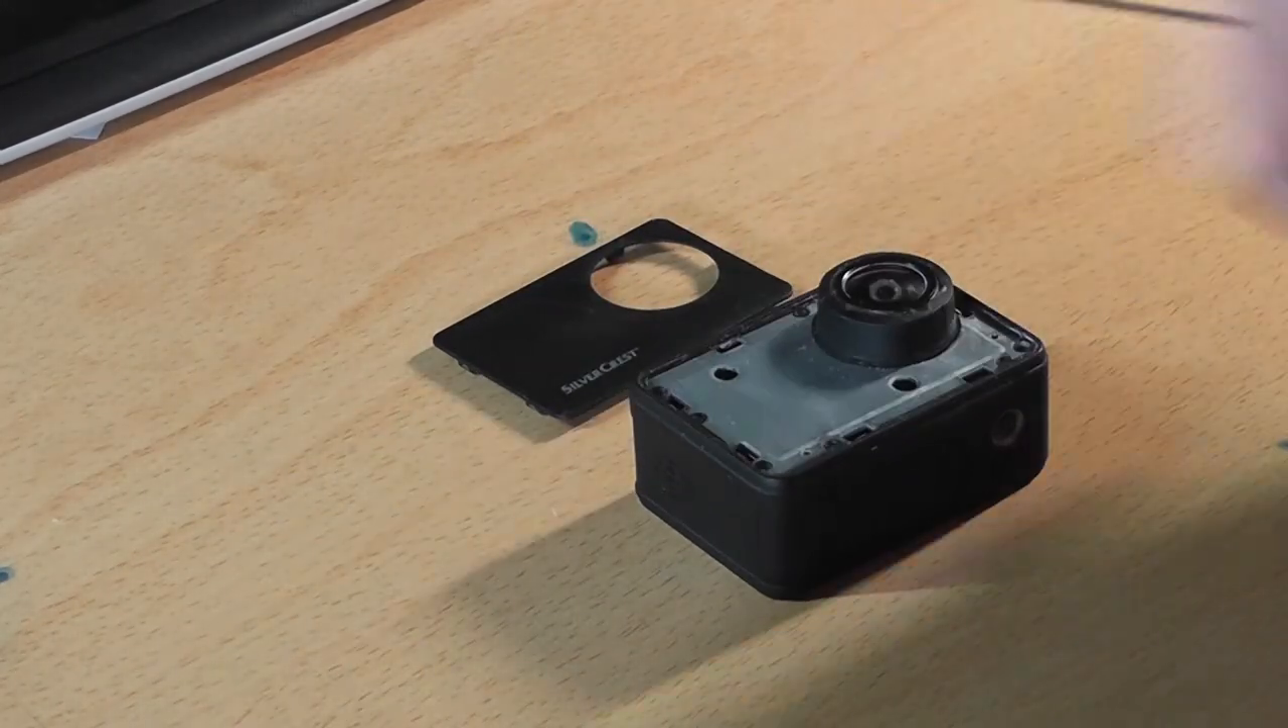Okay so that's the camera with the front removed.